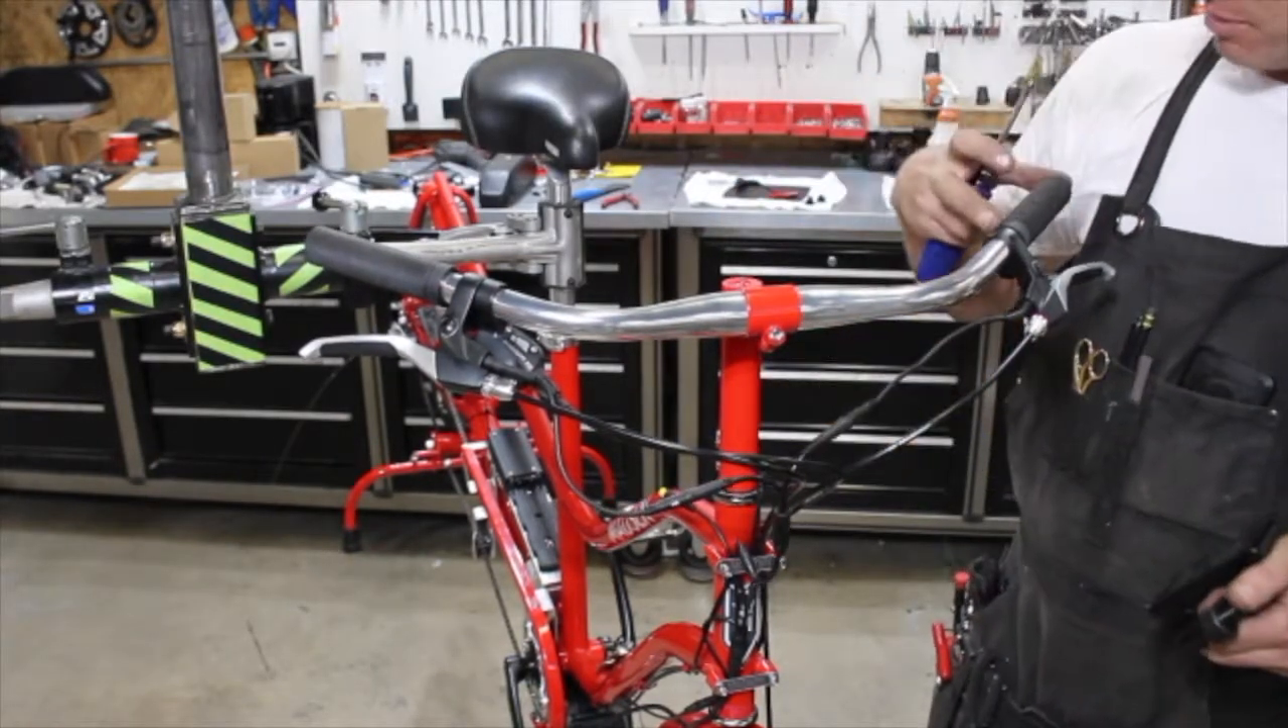Now that I've got both levers installed and plugged in, I've put the grips back on.